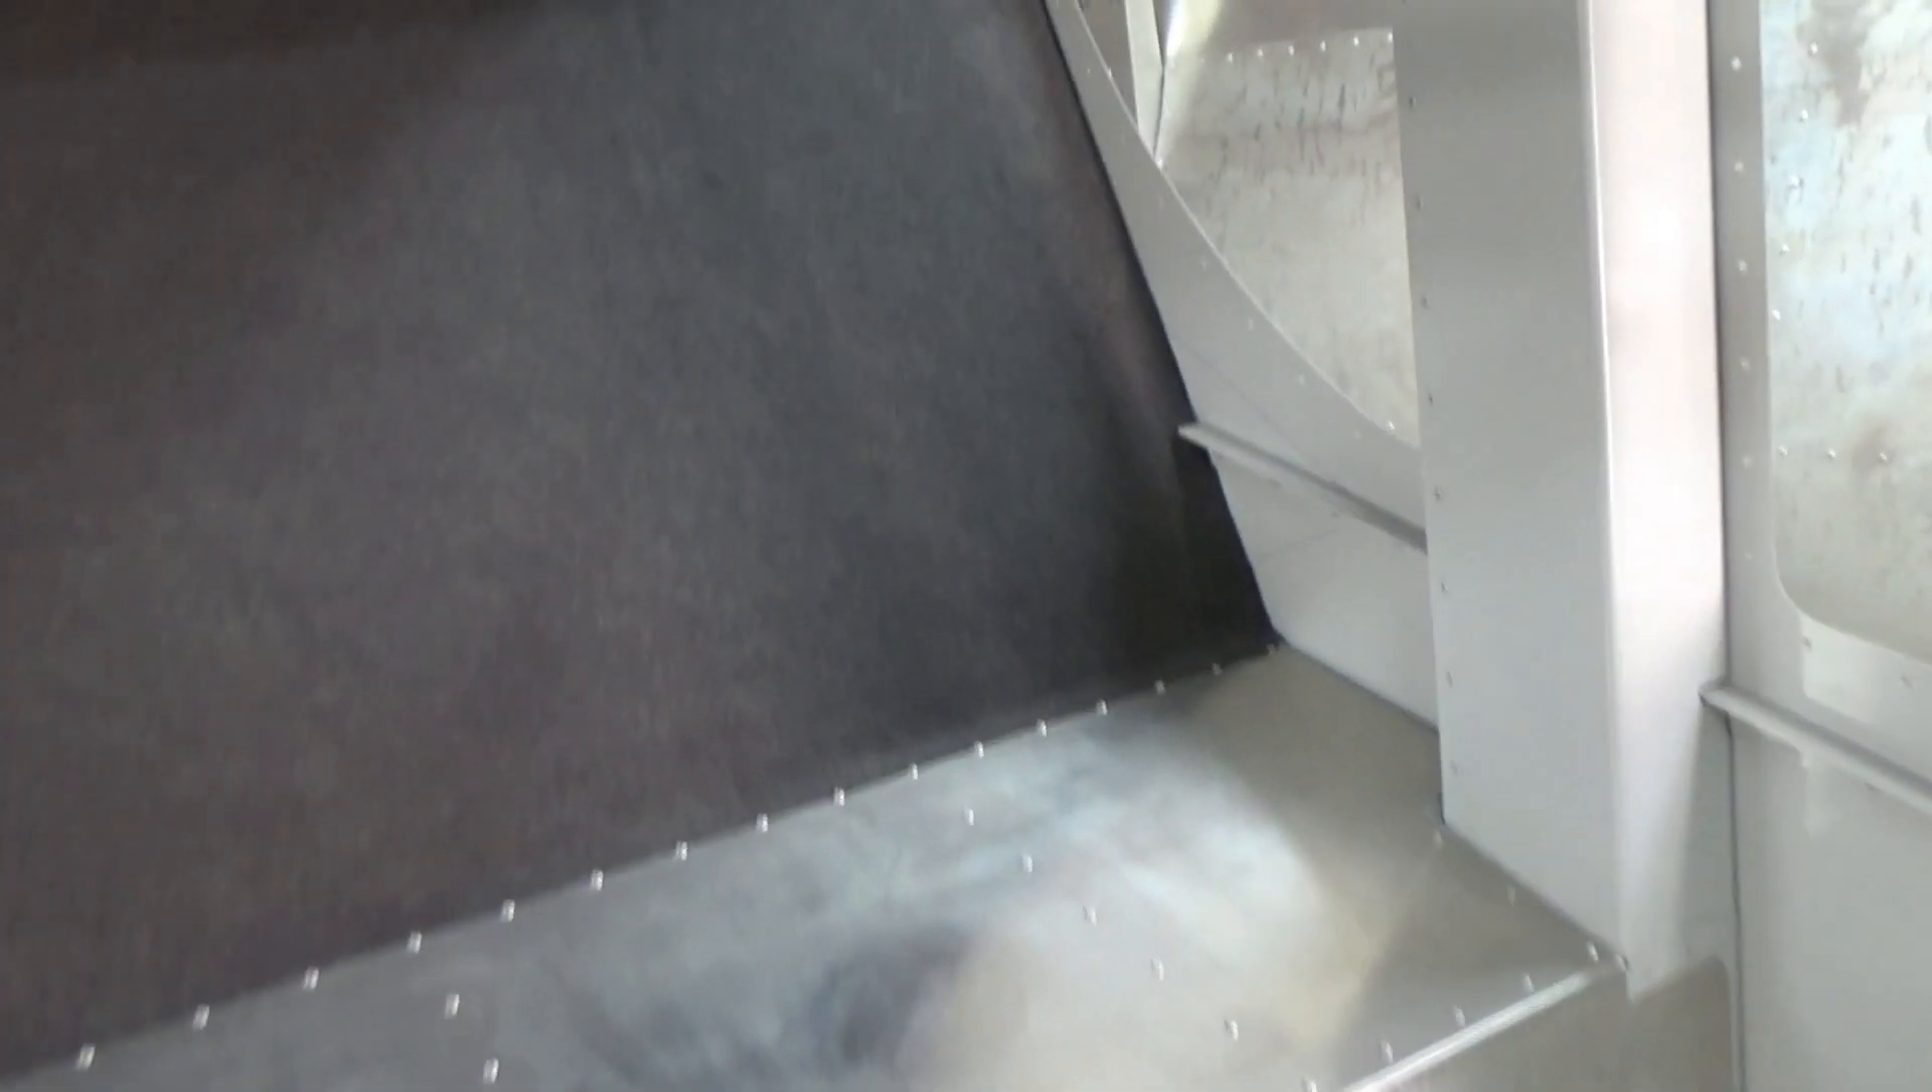Okay, puffing a bit but the first bit of carpet has gone in and I've got to give myself a pat on the back.